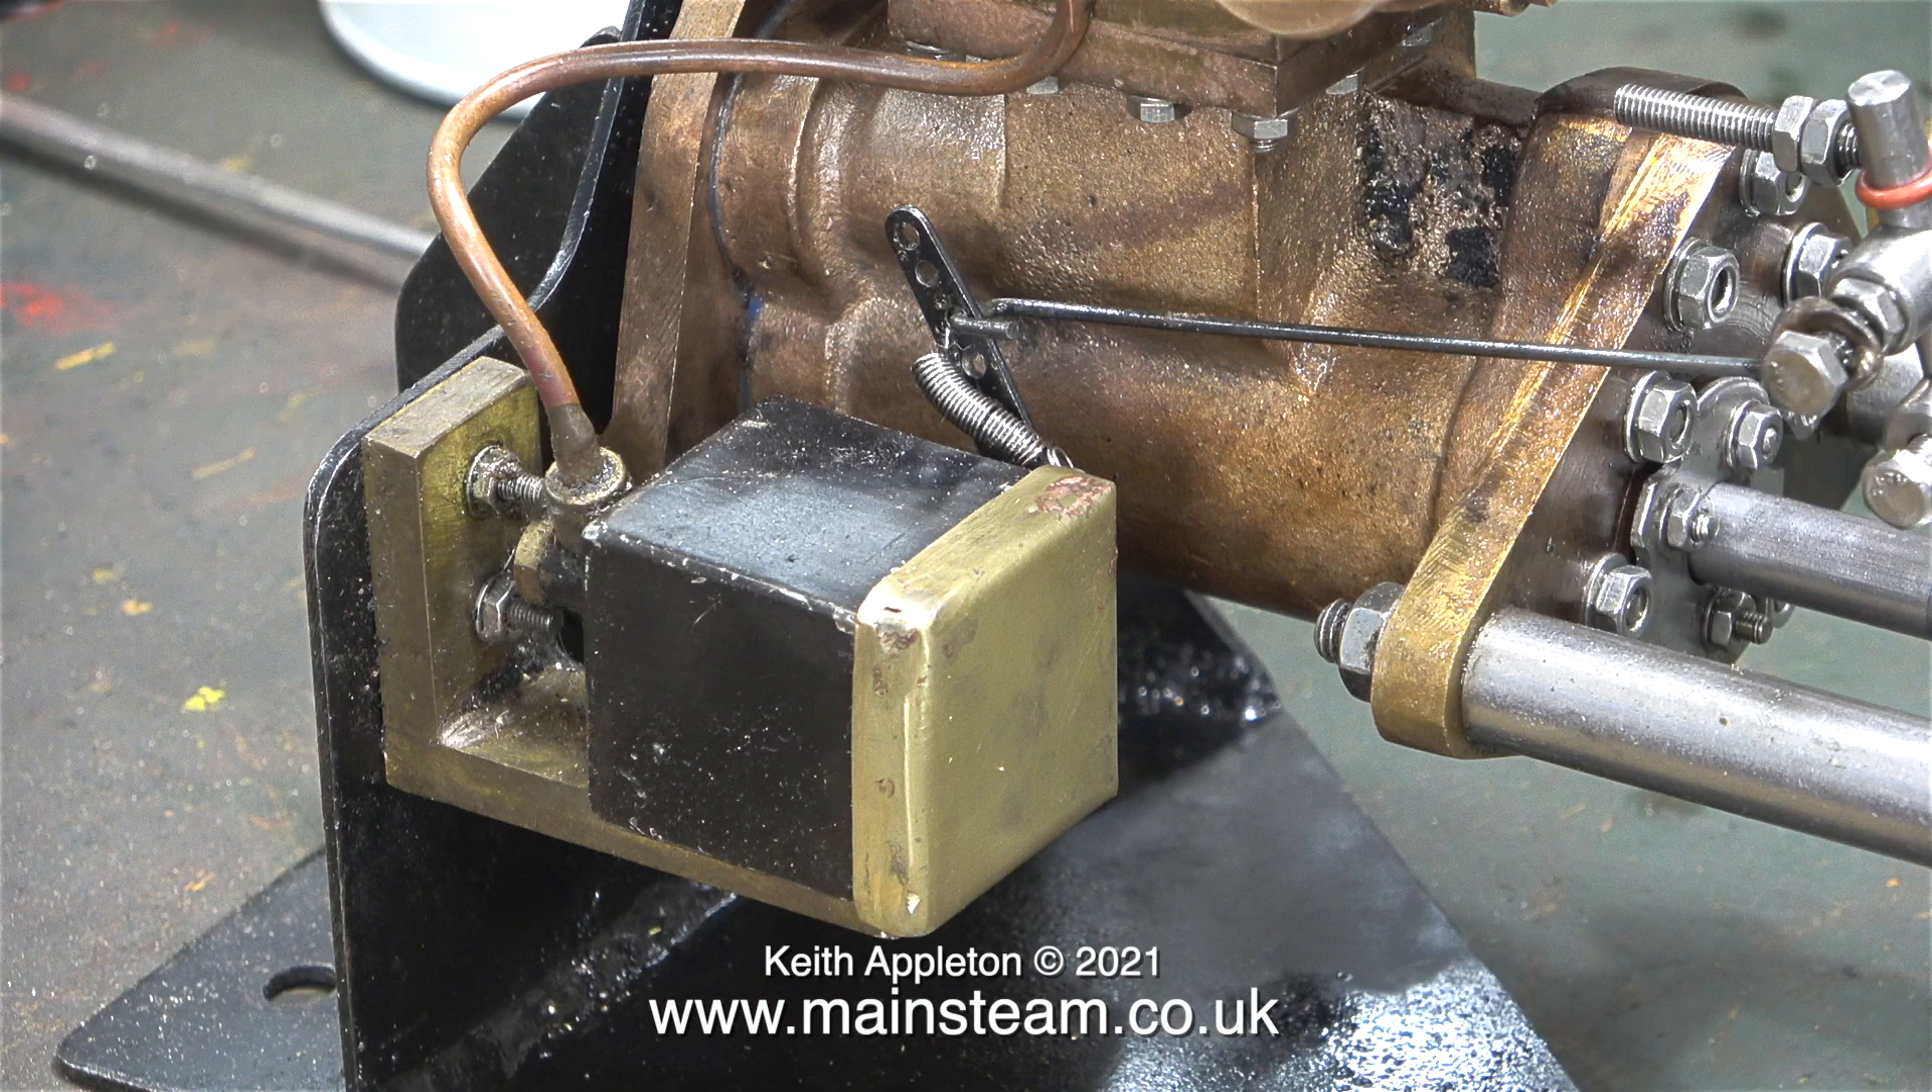Once I've cleaned up the lid I've fitted it onto the lubricator.